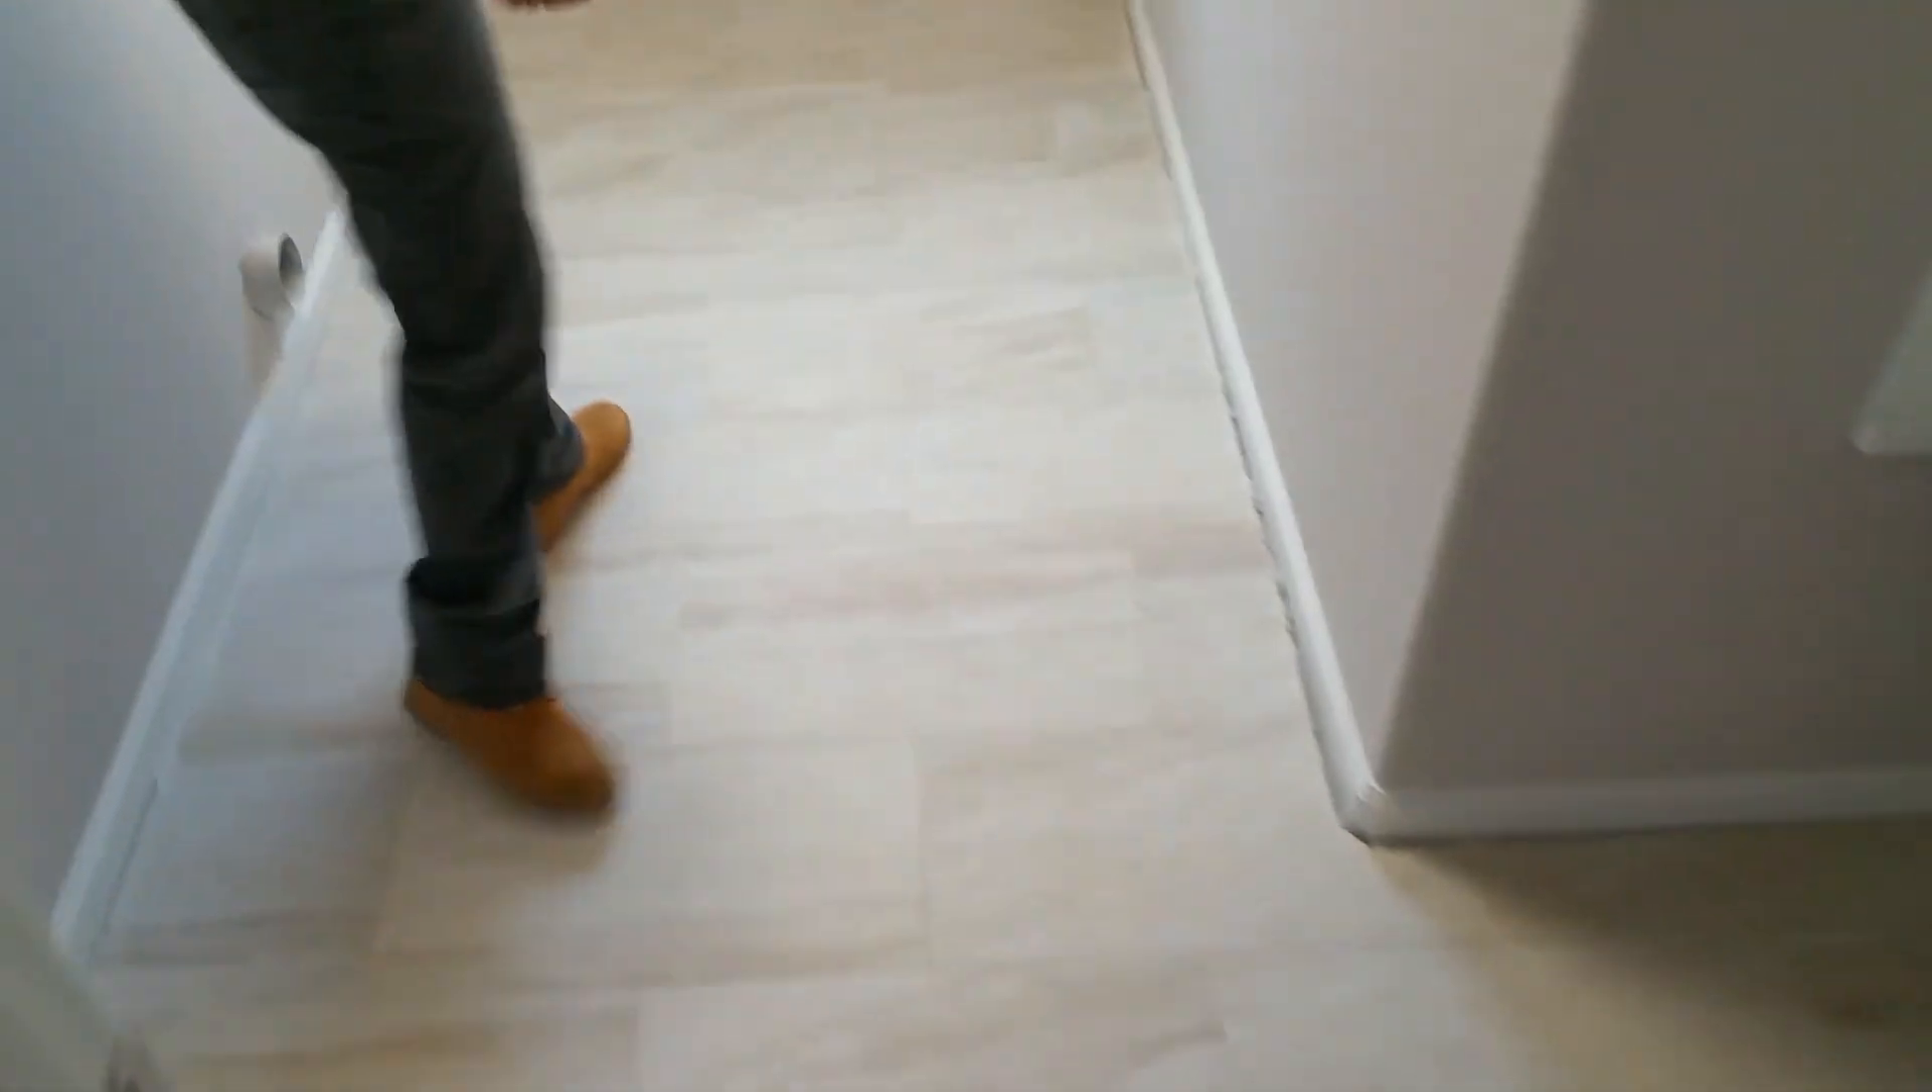We finally got the laundry room flooring done.